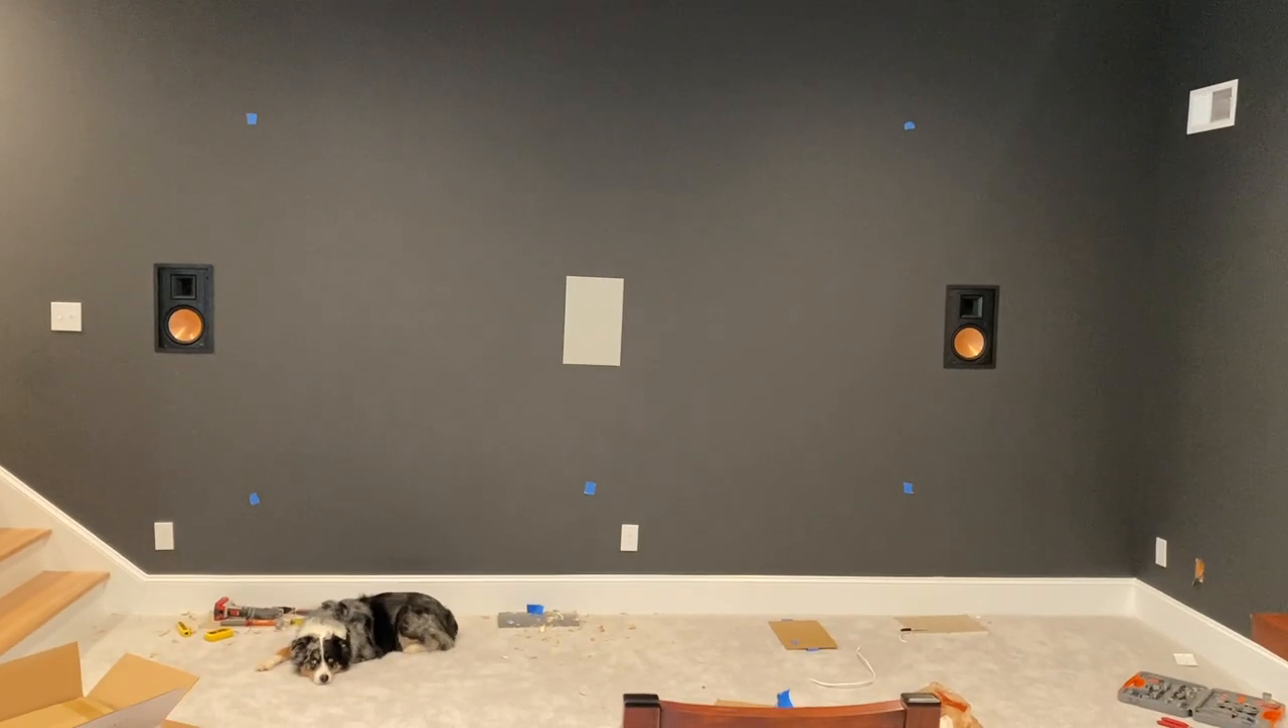All right my left center and right speakers are now installed.